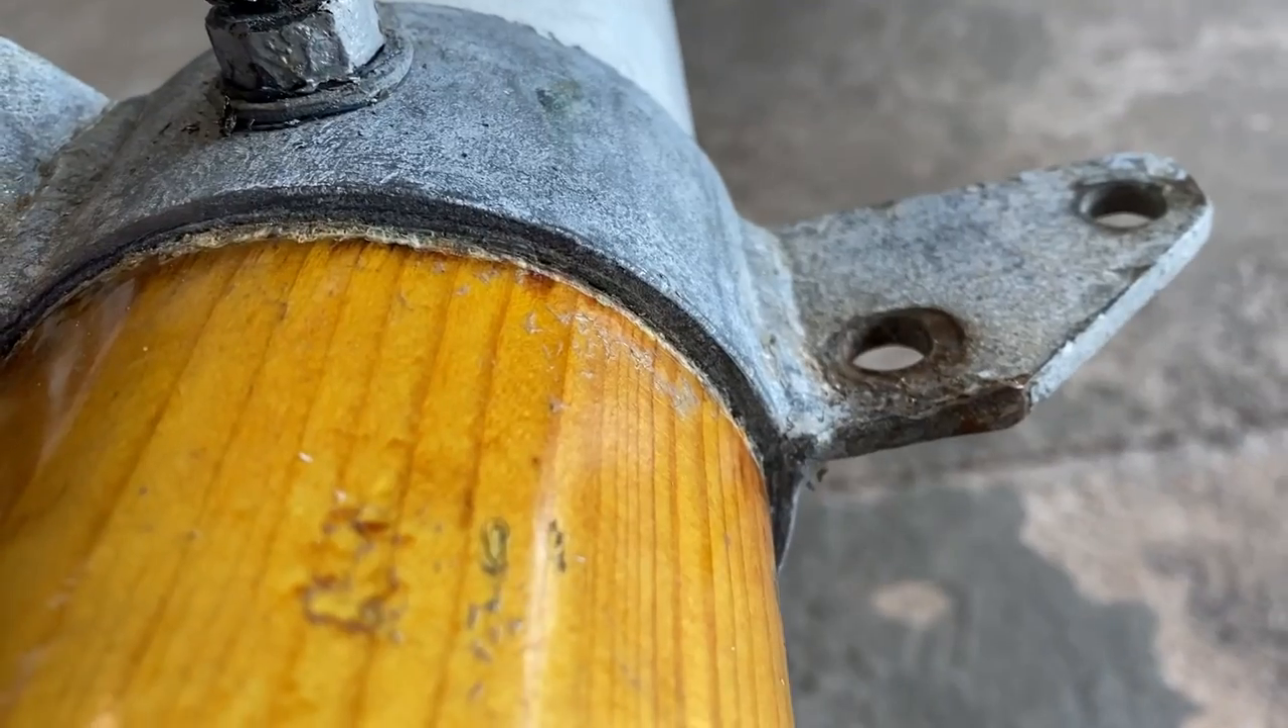Now scraping a bit of the sealant off, the first impression is it looks pretty good. It's a really tight fit by the looks of it. There's no sign of any water ingress at all. The bottom edge looks good.